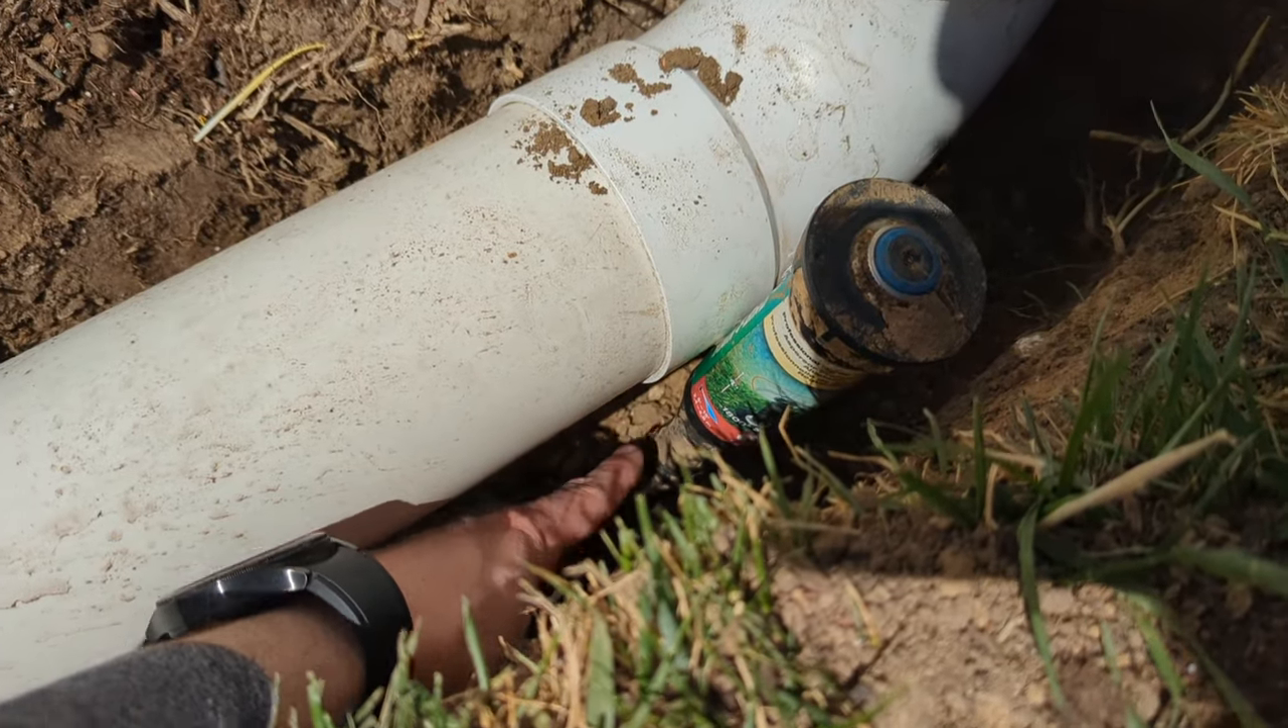And since no job can ever just be straightforward, you can see this sprinkler head is in direct conflict with the downspout. It was buried straight right down here, which is directly underneath.